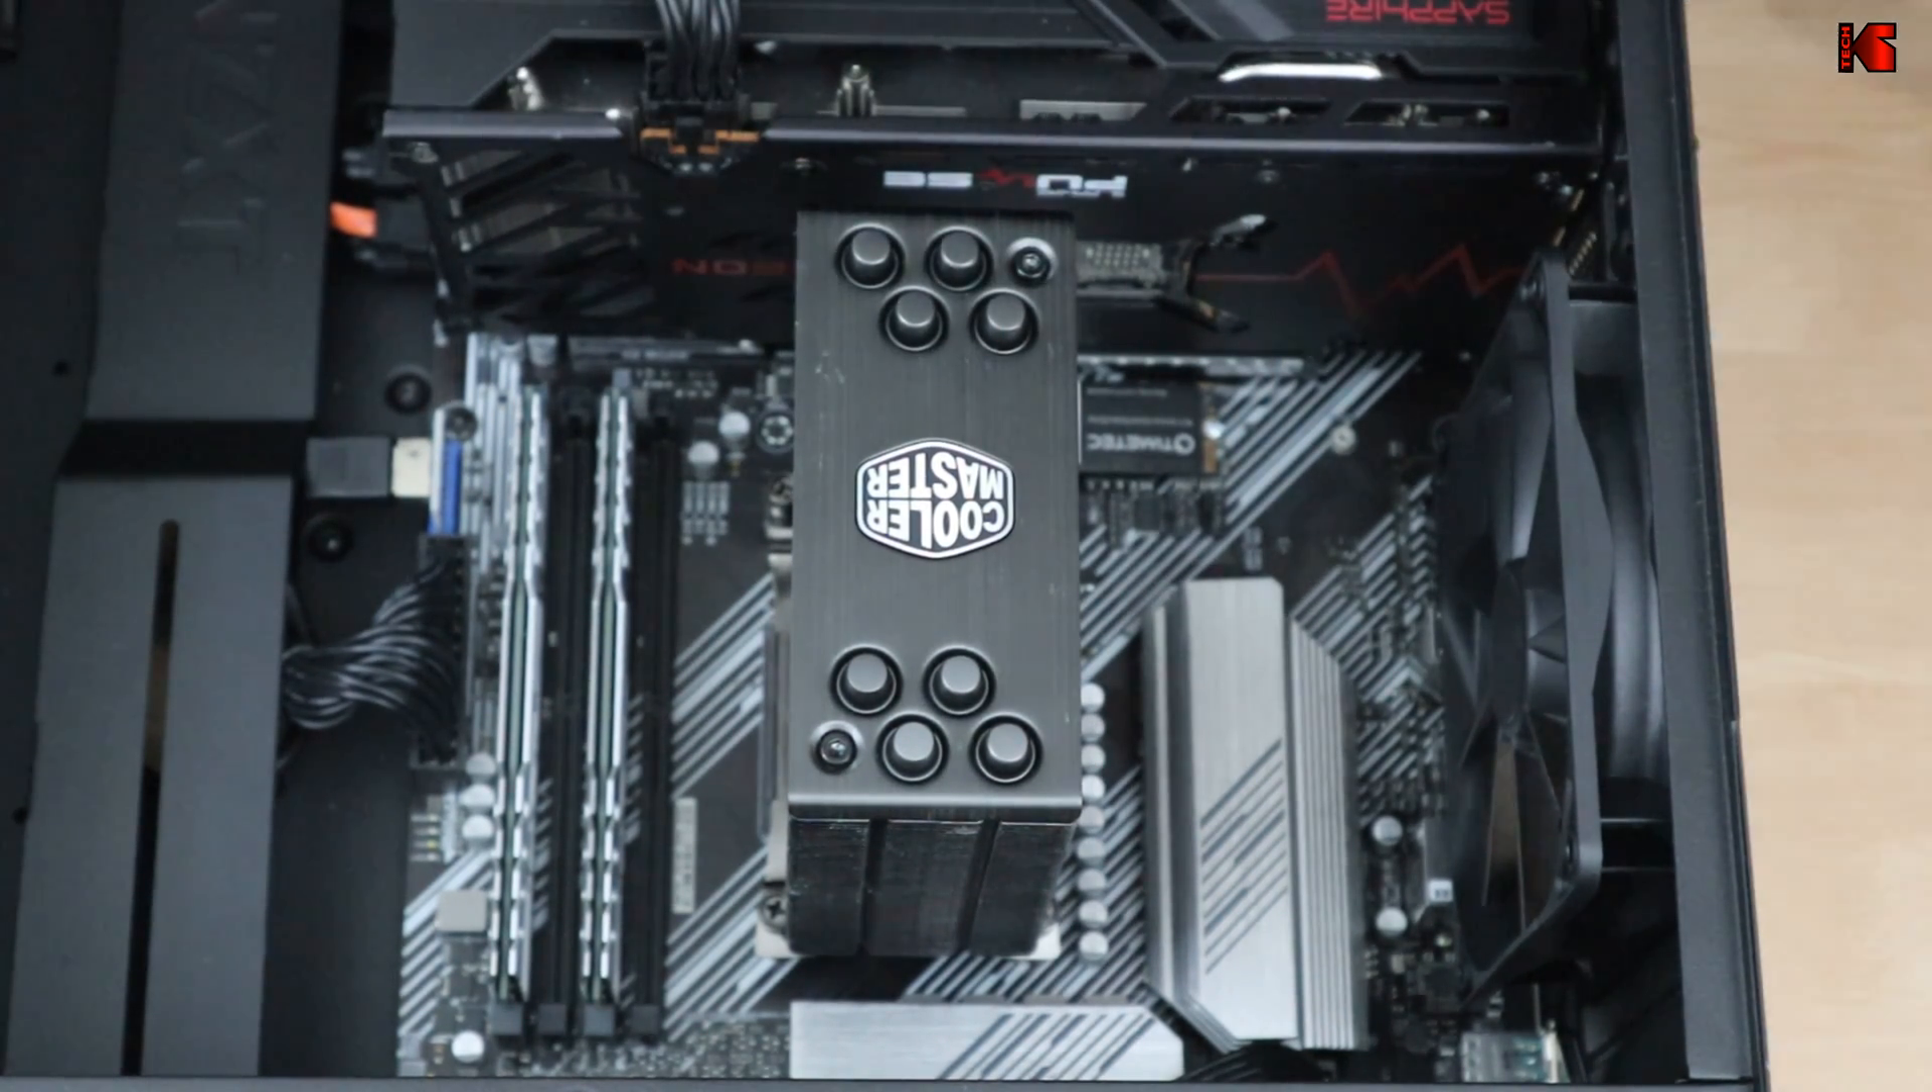So this is now the CPU cooler installed.